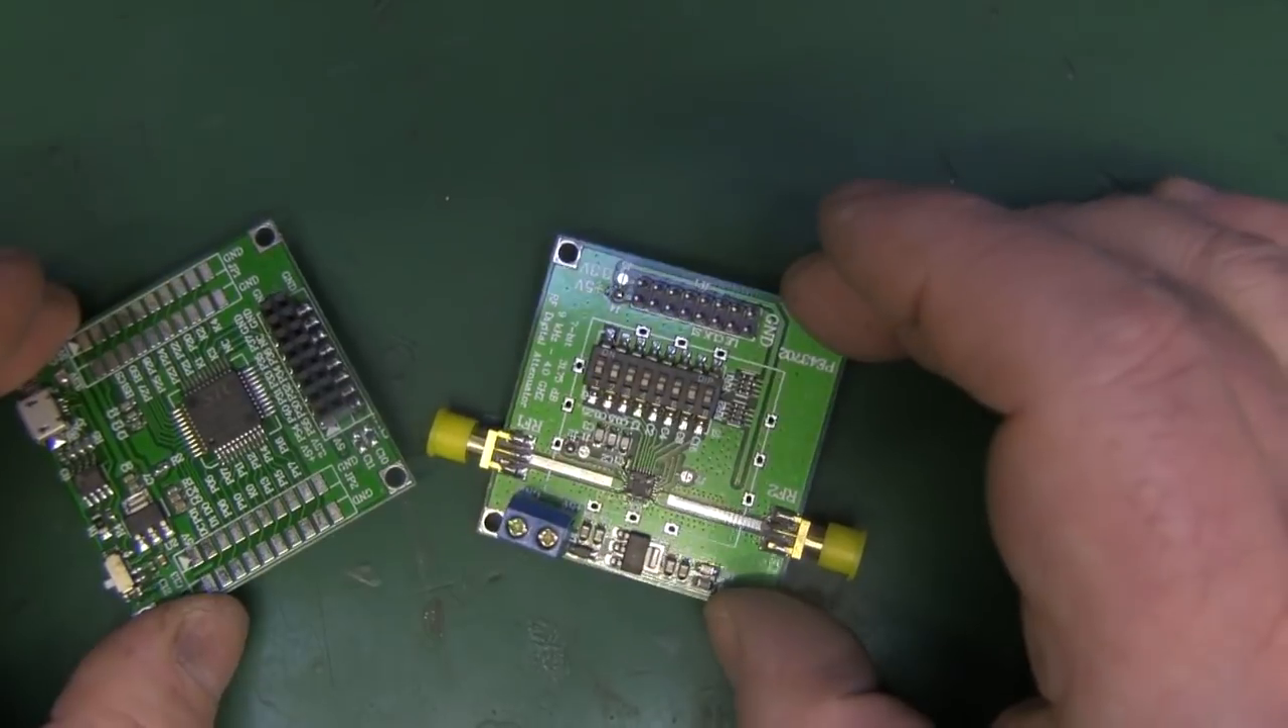So now that I've got the two boards split you can see both of the boards here.